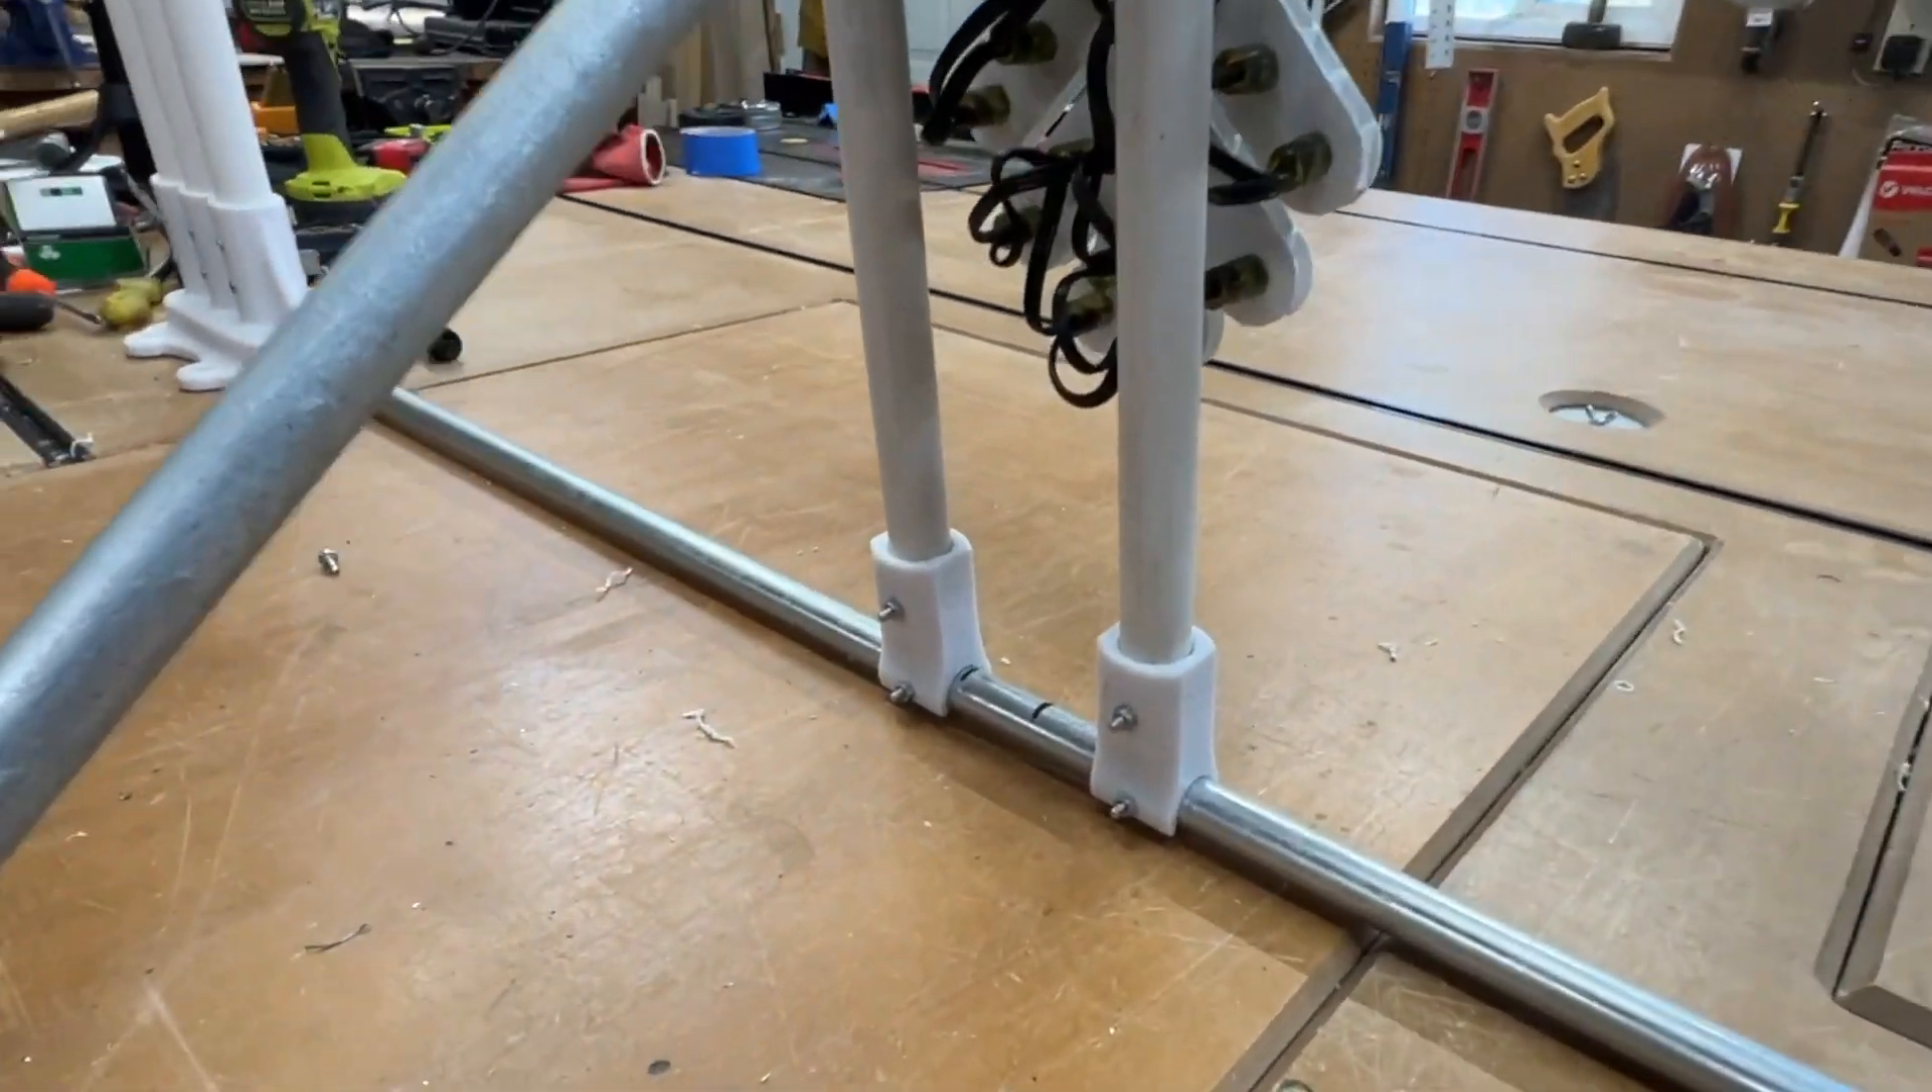You will see the two pieces in the bottom all screwed into place.